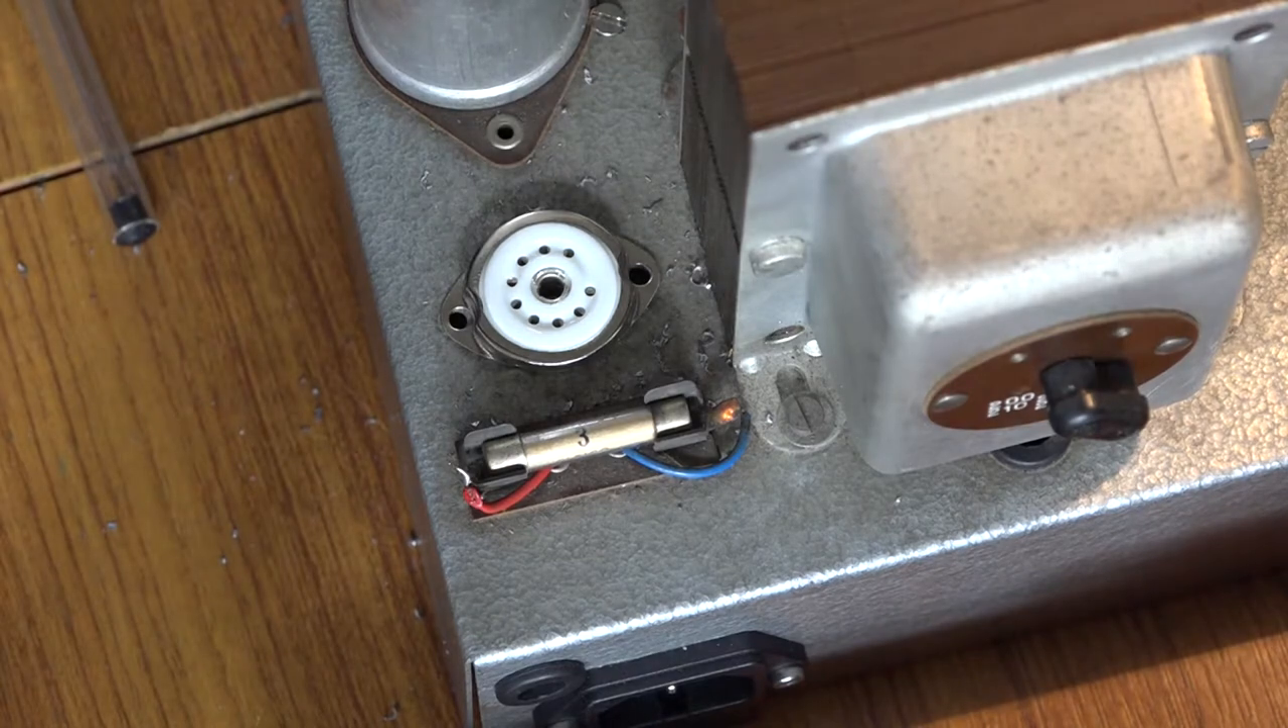Now my new valve base fits in perfectly.